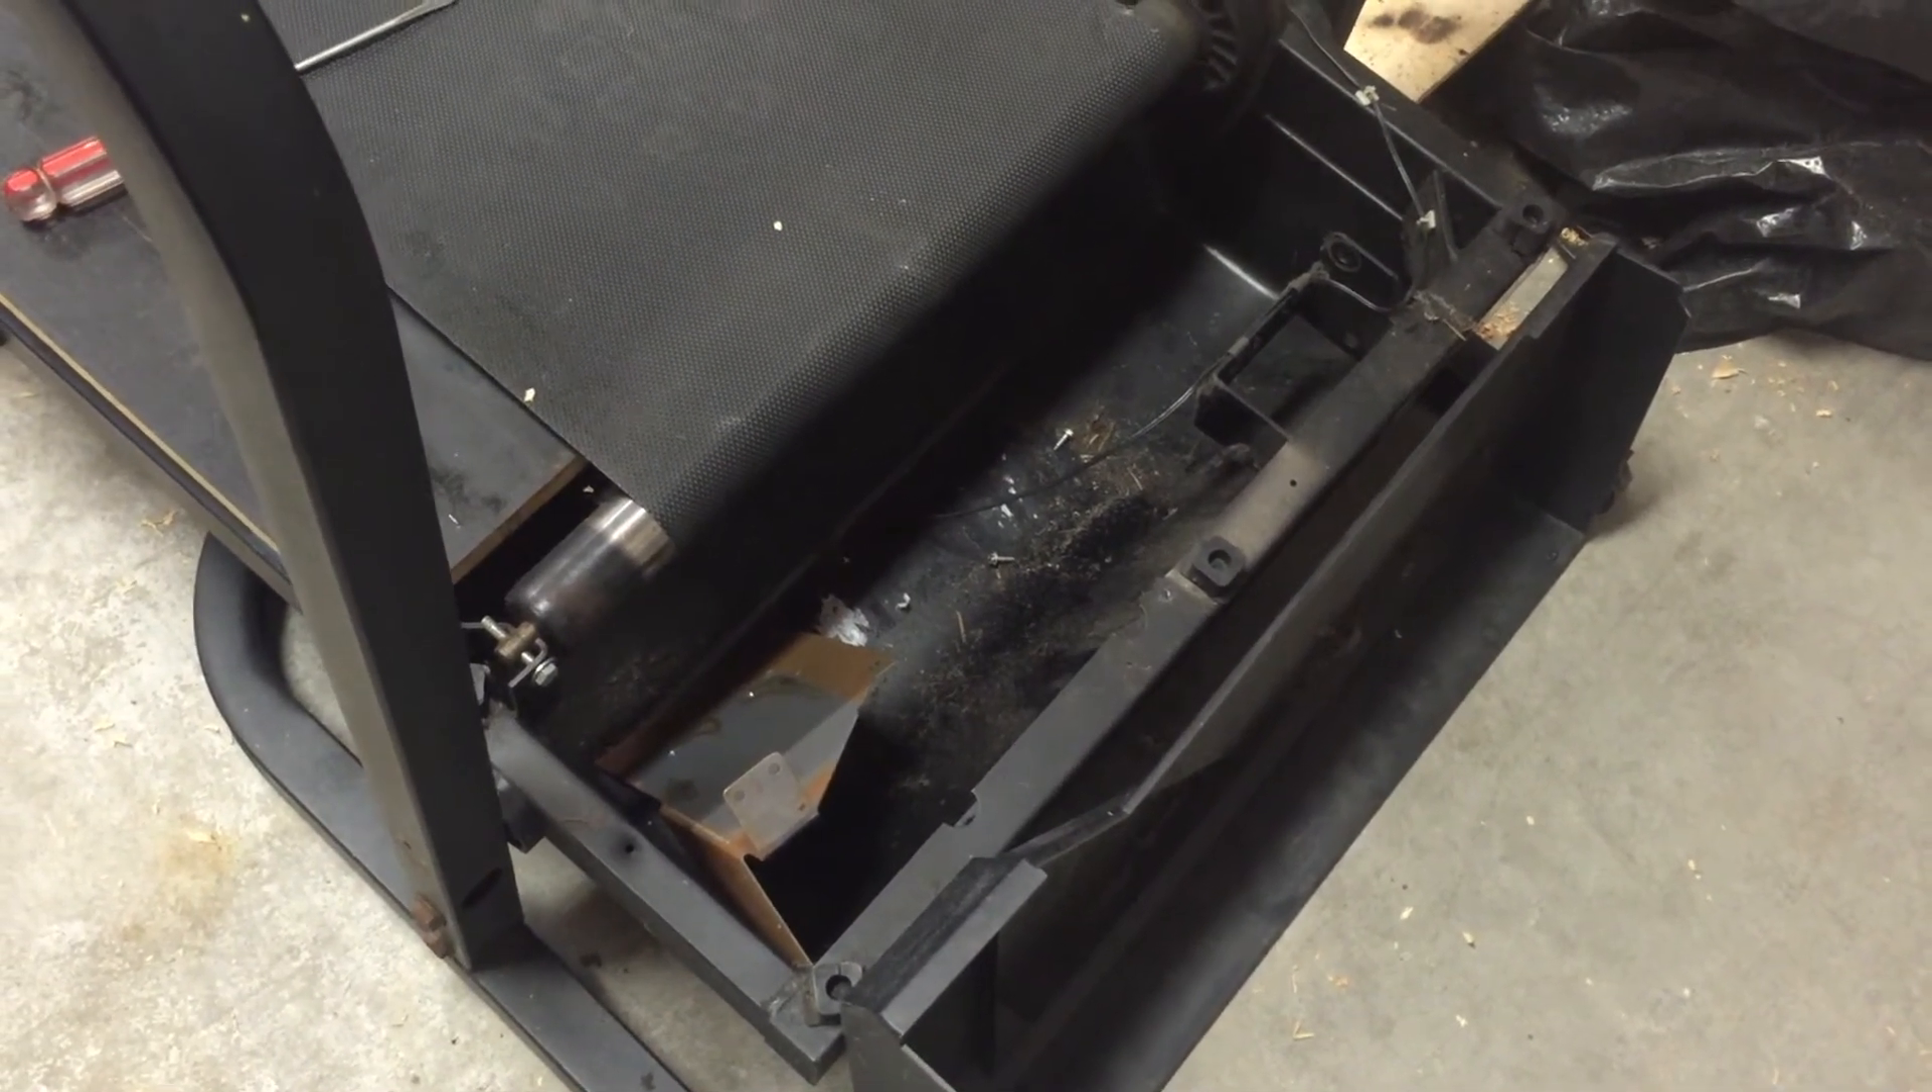Down here is where the motor was and the circuitry that was related to running the motor. So I pulled all that.